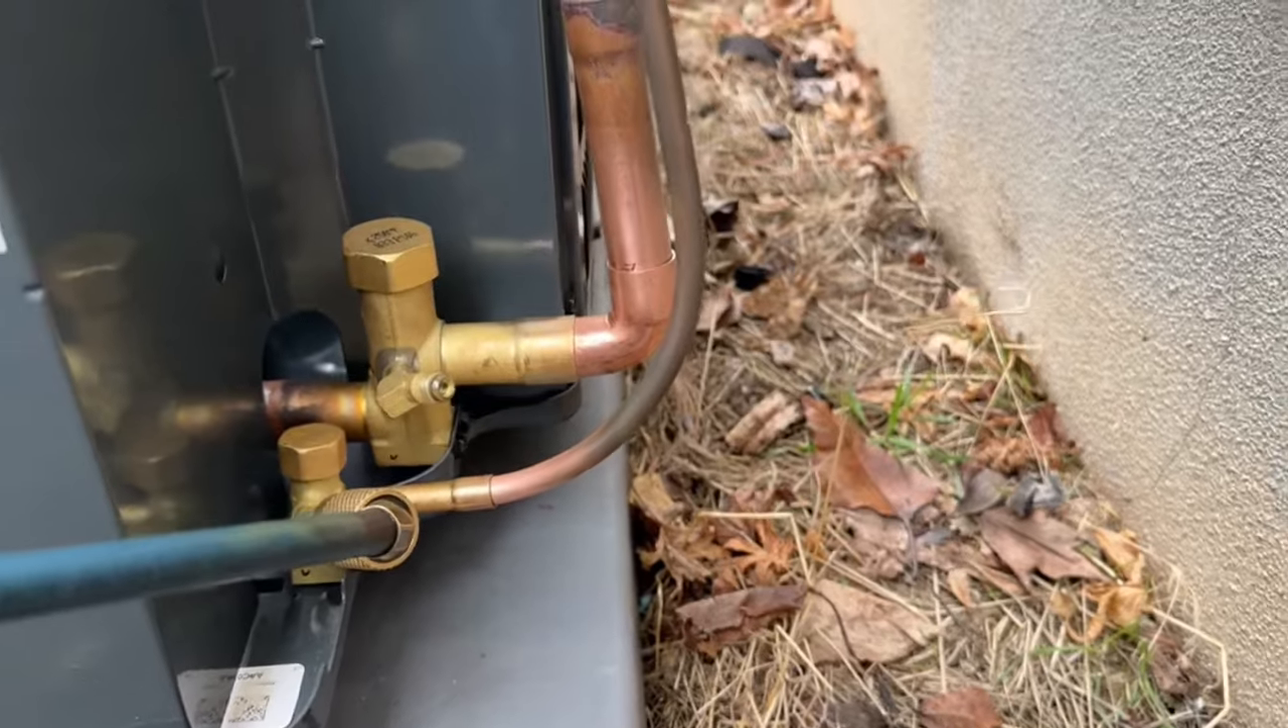All of our lines are fitted.